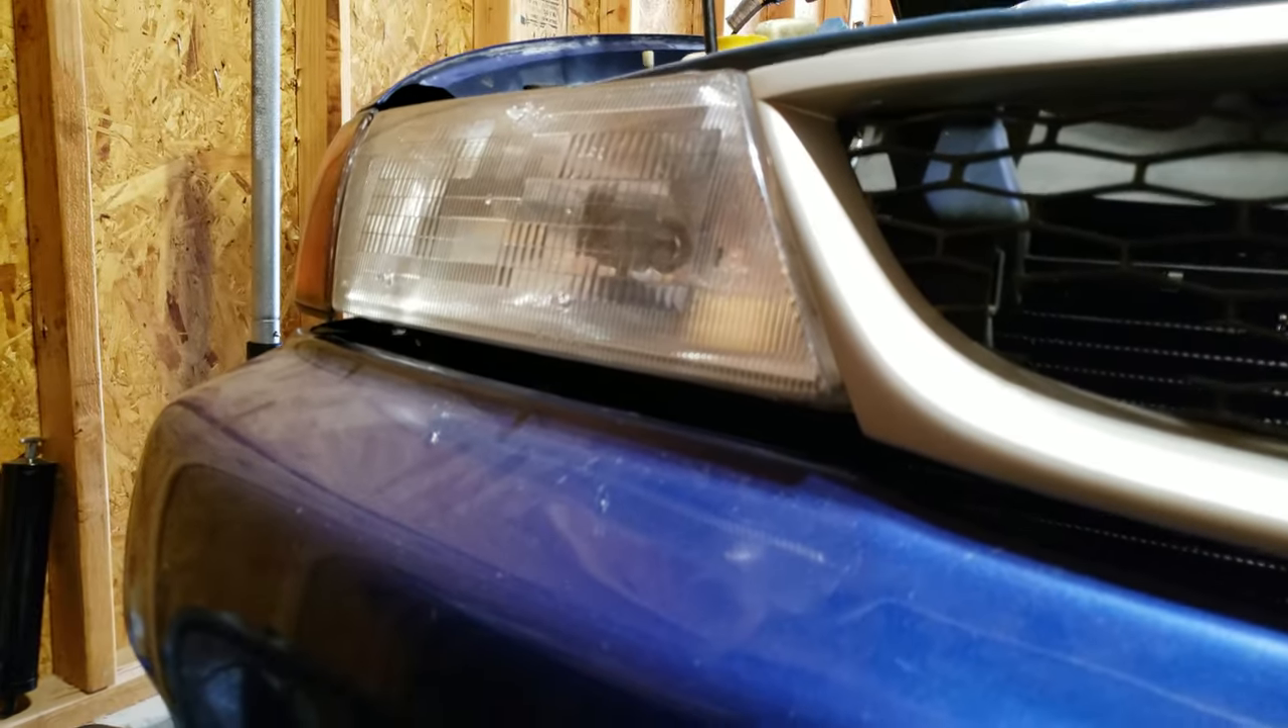As you can see on this side with the headlight there is a monster gap.